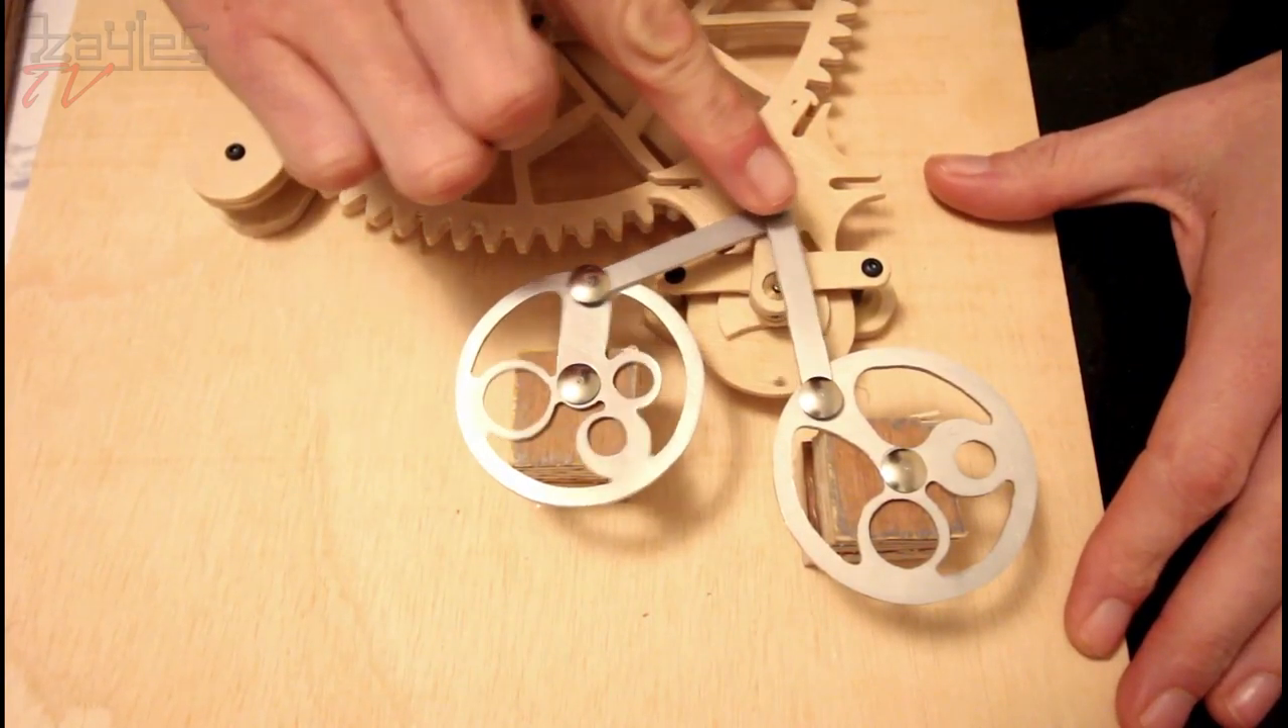And here are the wheels, back on the clock.